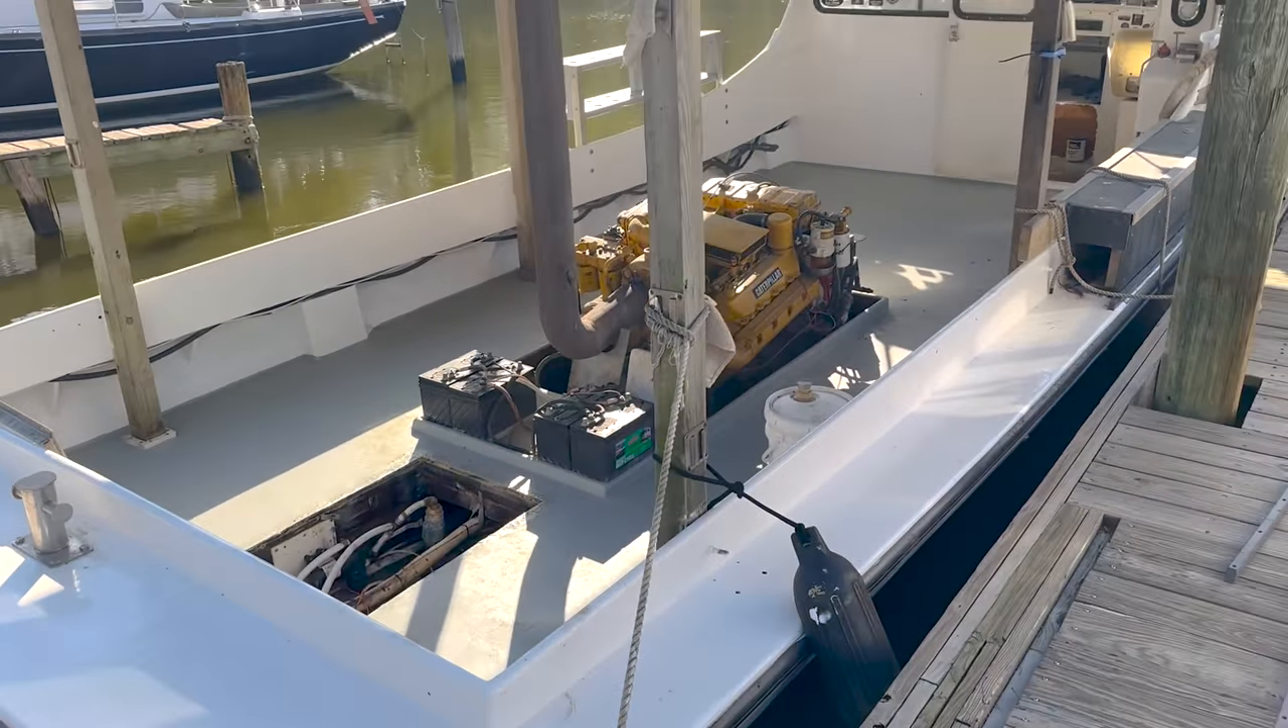The boat's not 100 % put back together, I still have this hatch out of the floor and the engine box I'm still painting.